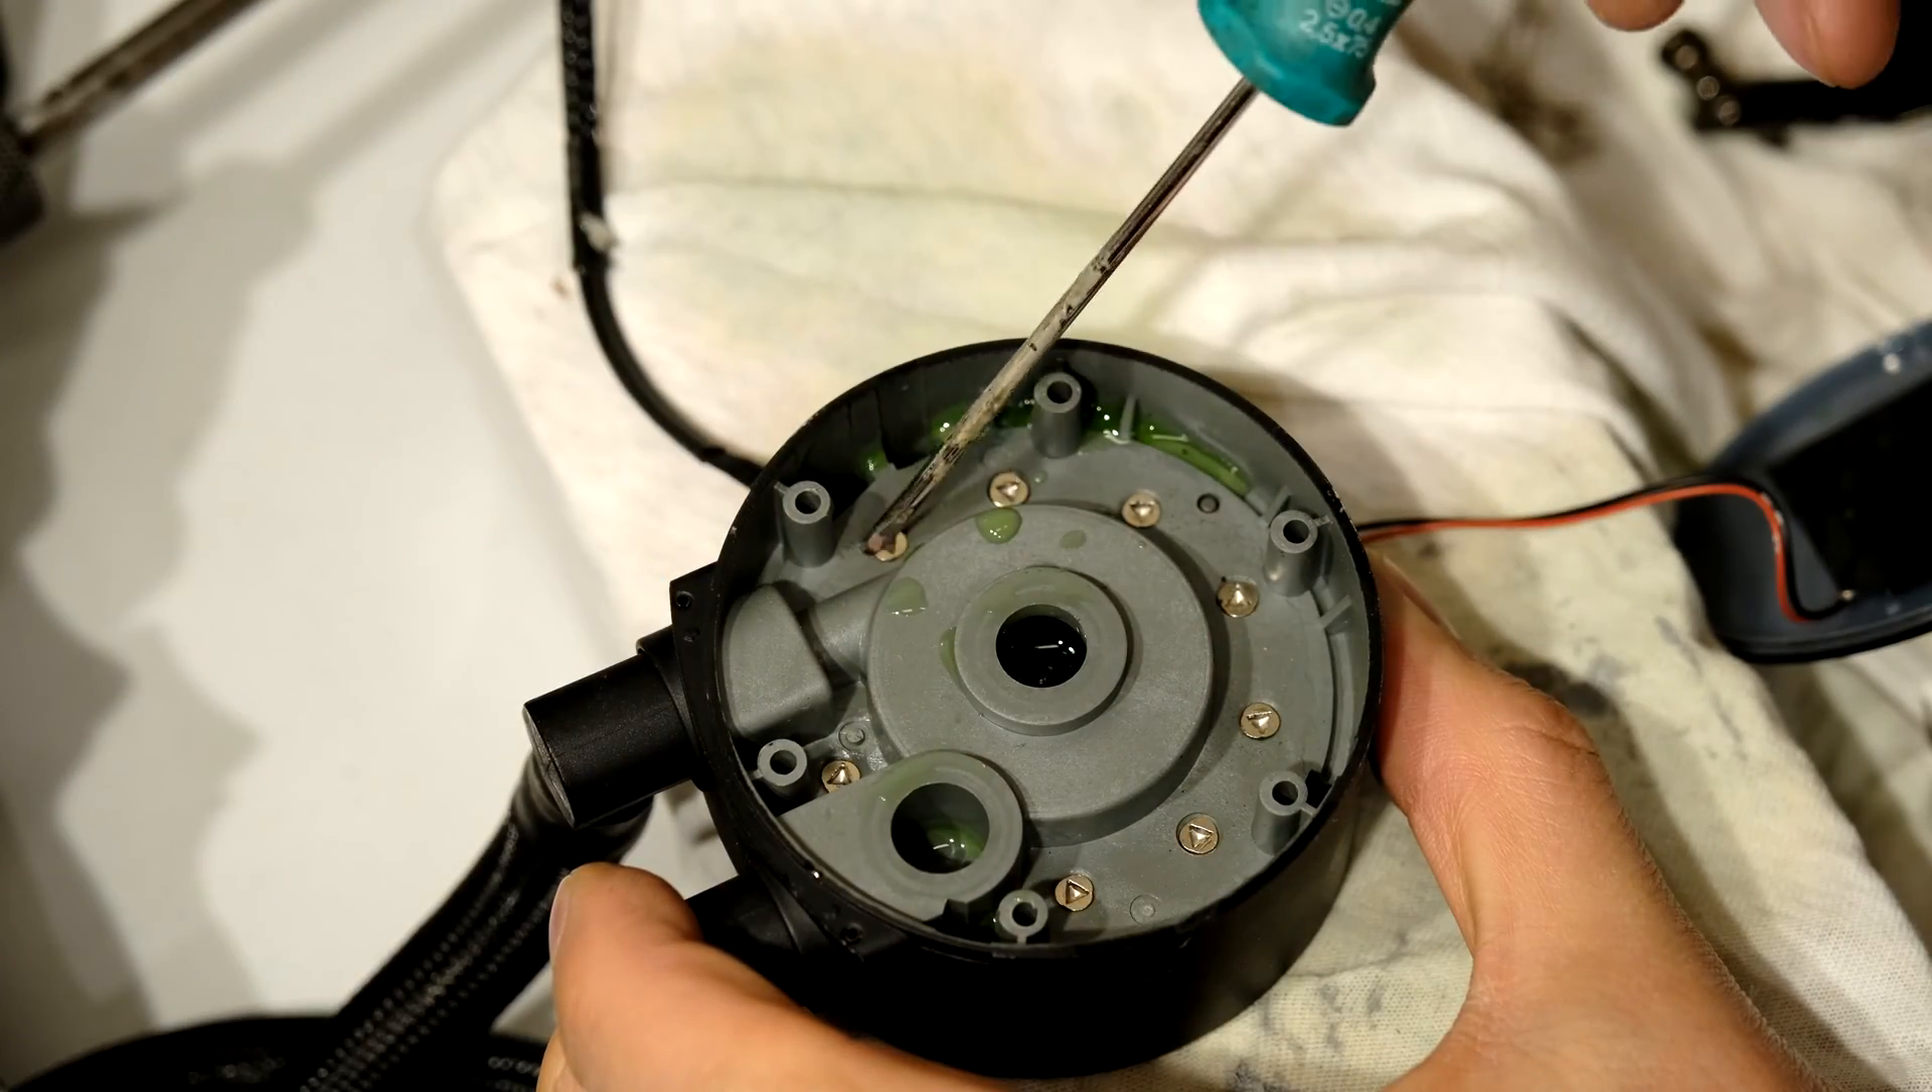Right, now there are eight screws at the bottom here which need to be taken out.